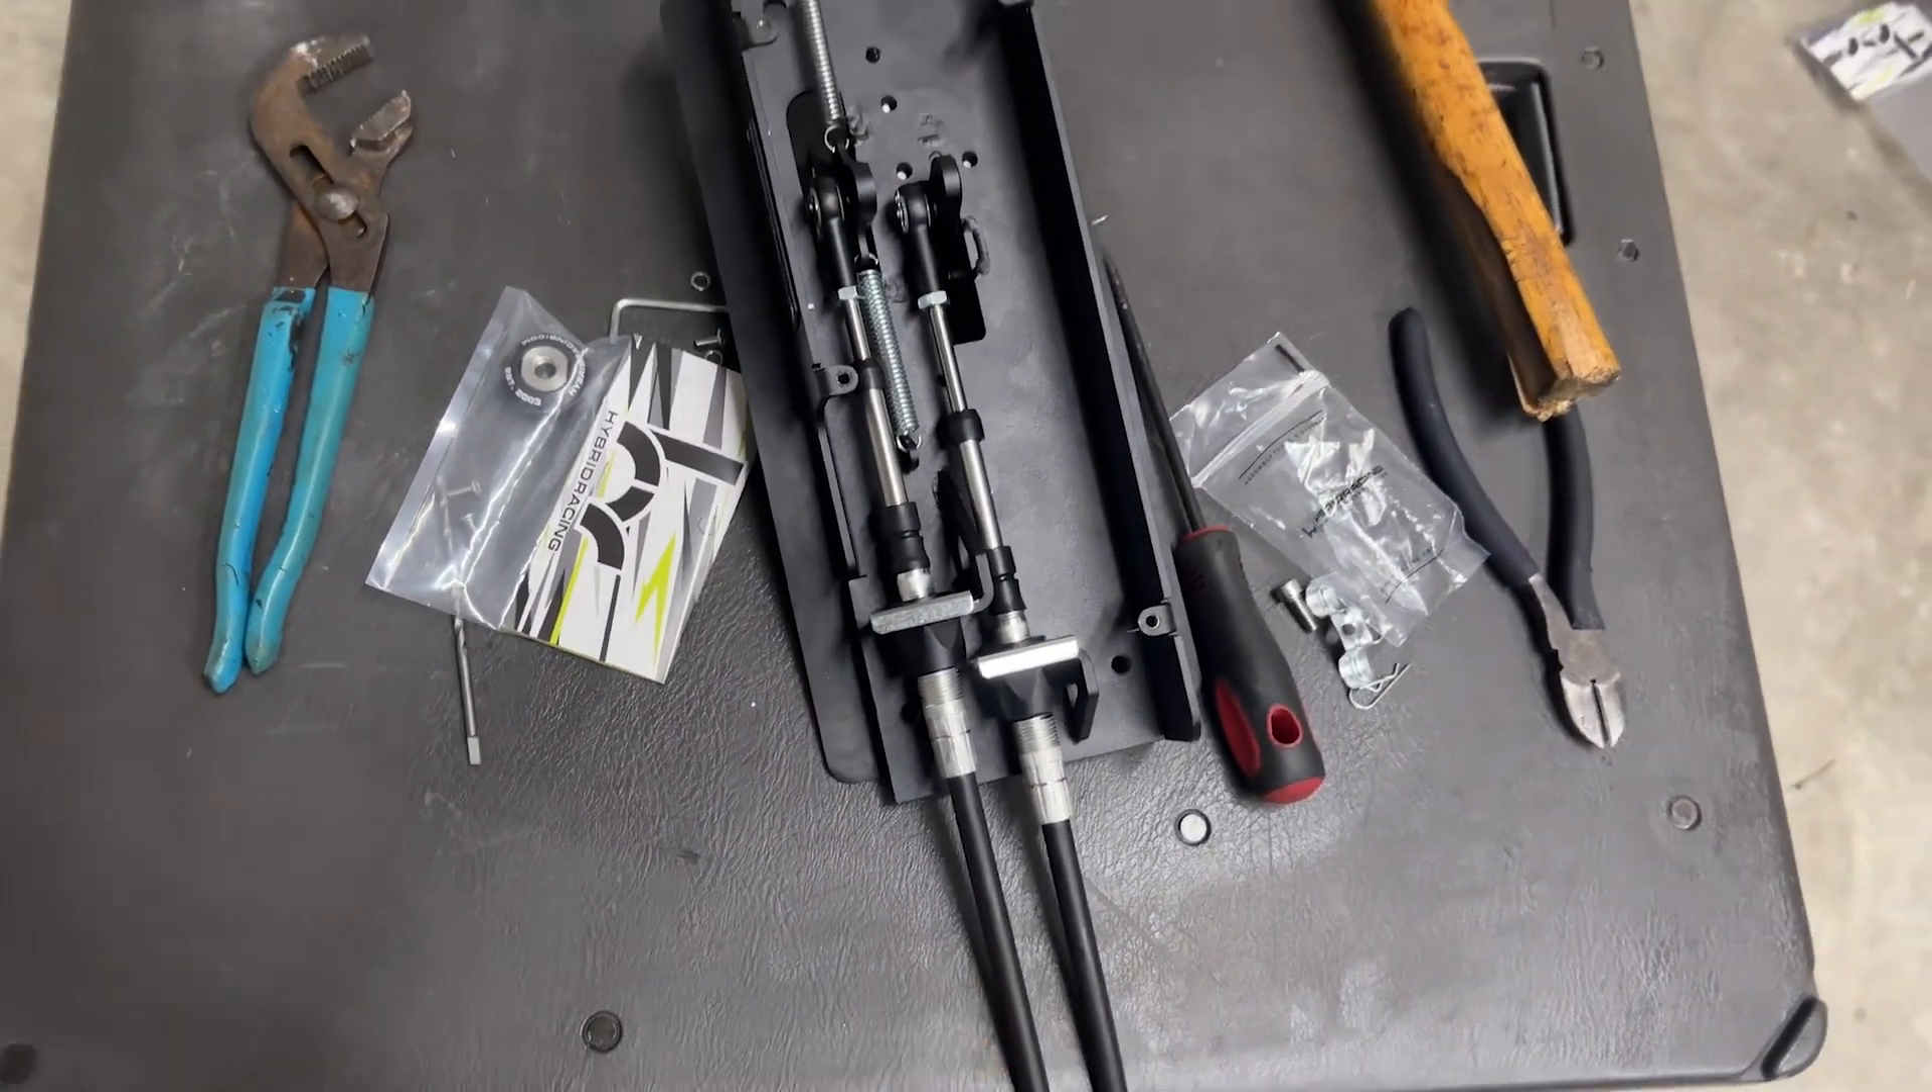Before we put the shifter box for the final mounting in the car, we went ahead and attached cables.